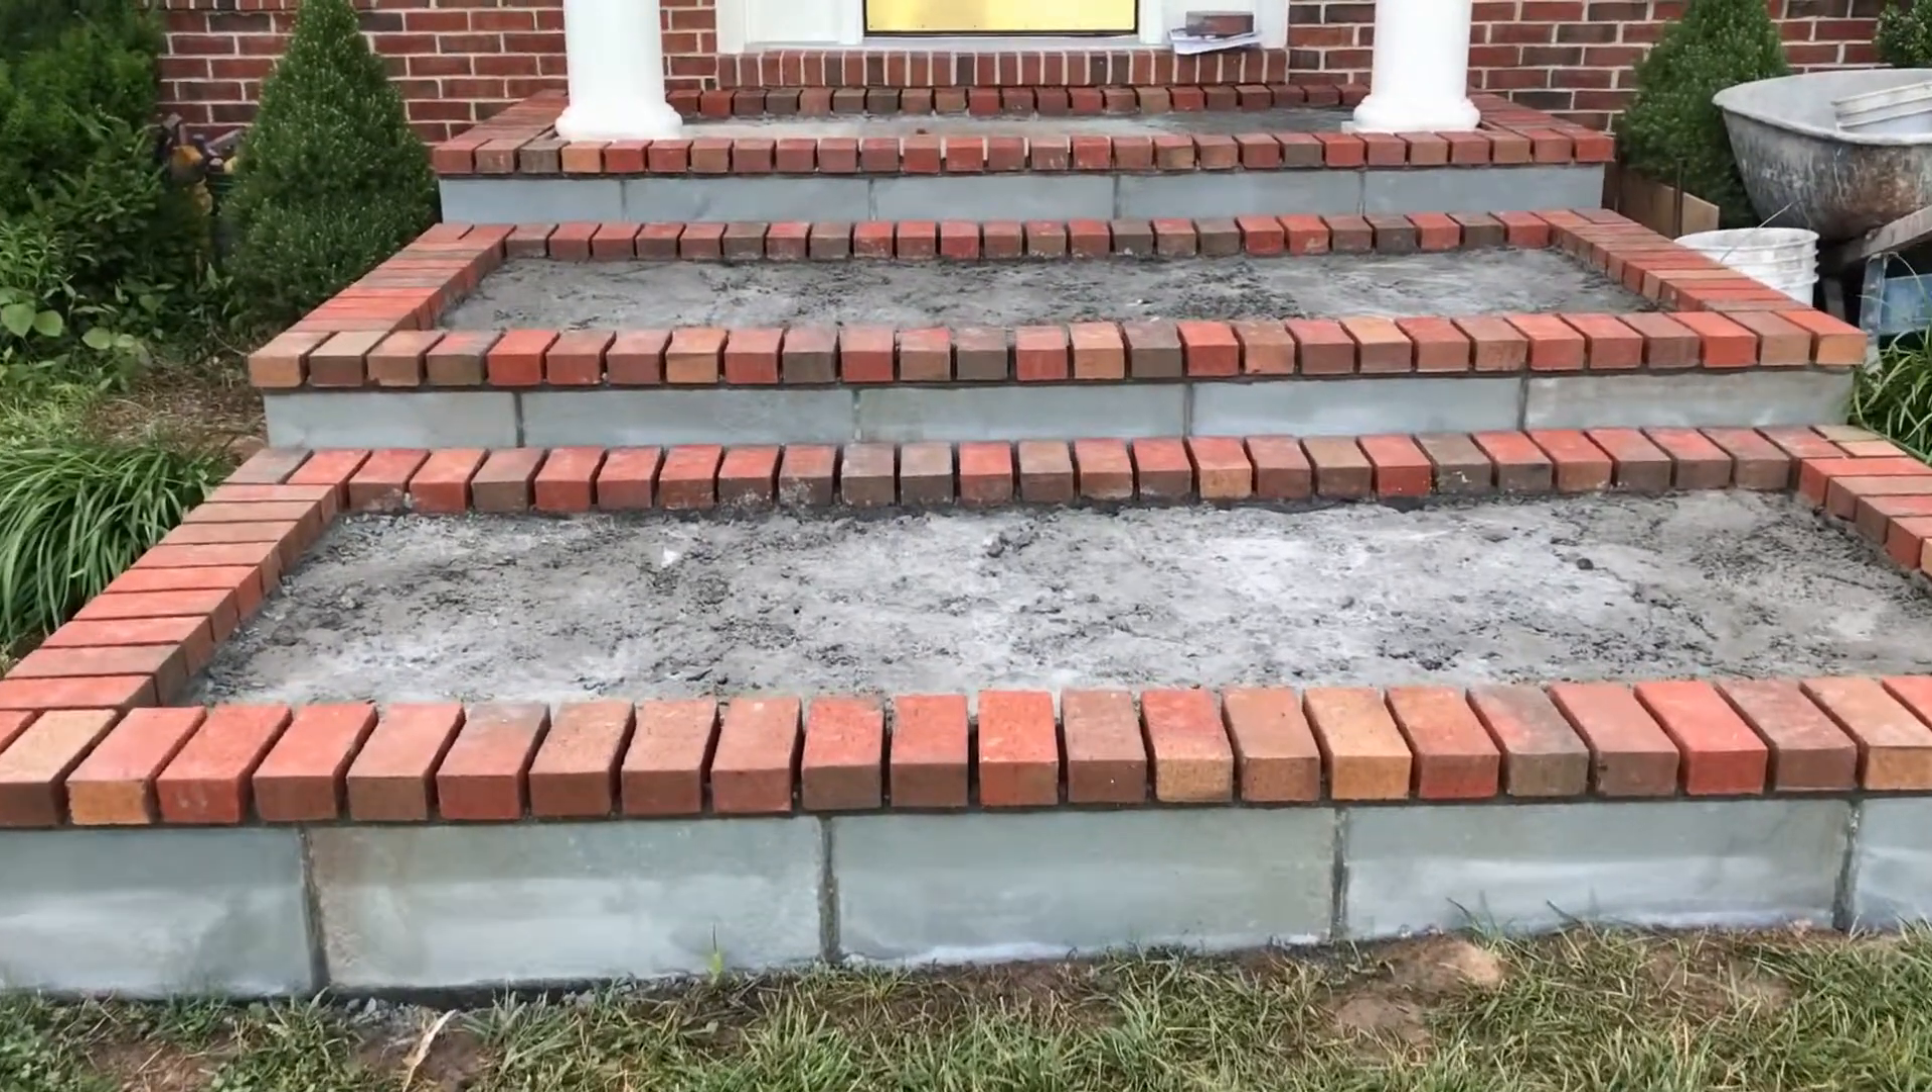The contractor has put on the stones on the step fronts and then has put in the brick borders on each of the step landings.